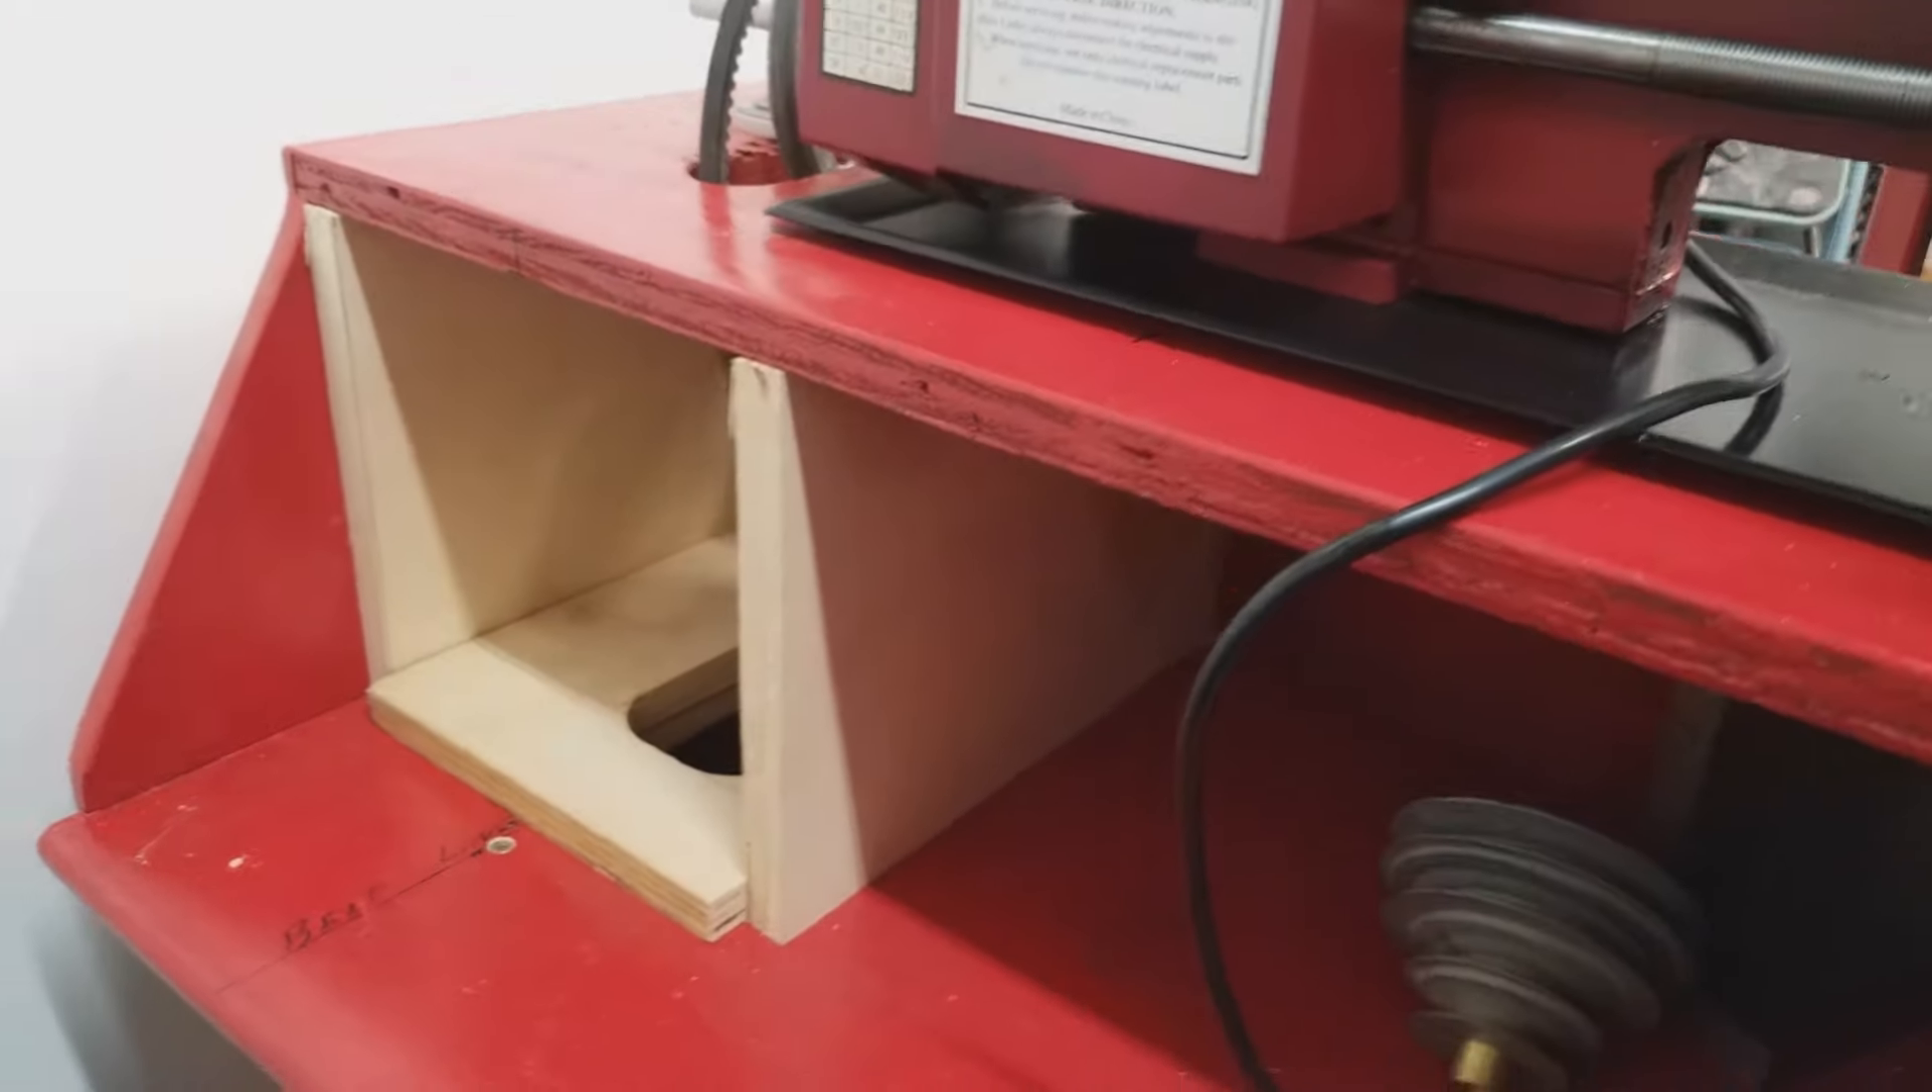I've already started building the unit that will slide right in underneath my lathe.